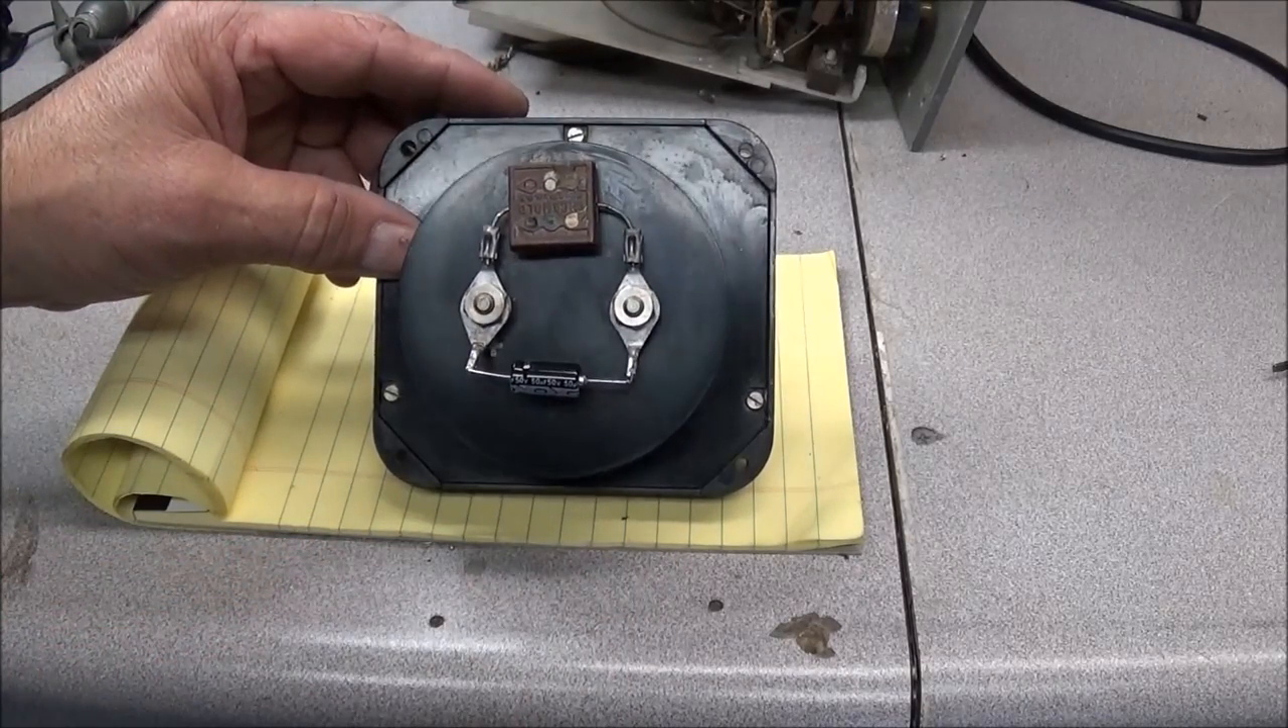And I've got the new 50 microfarad, 50 volt capacitor installed.